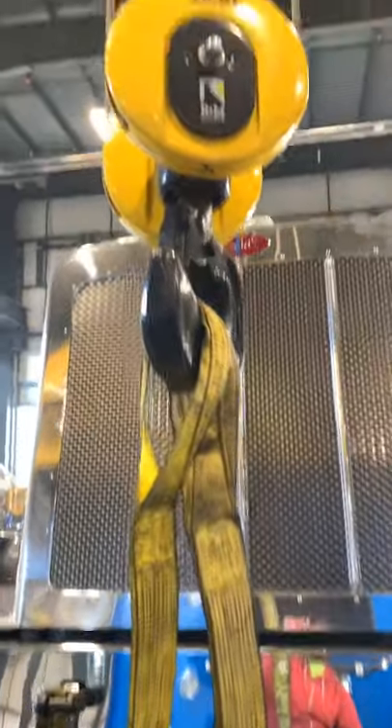All right so now we have the straps on the hooks.